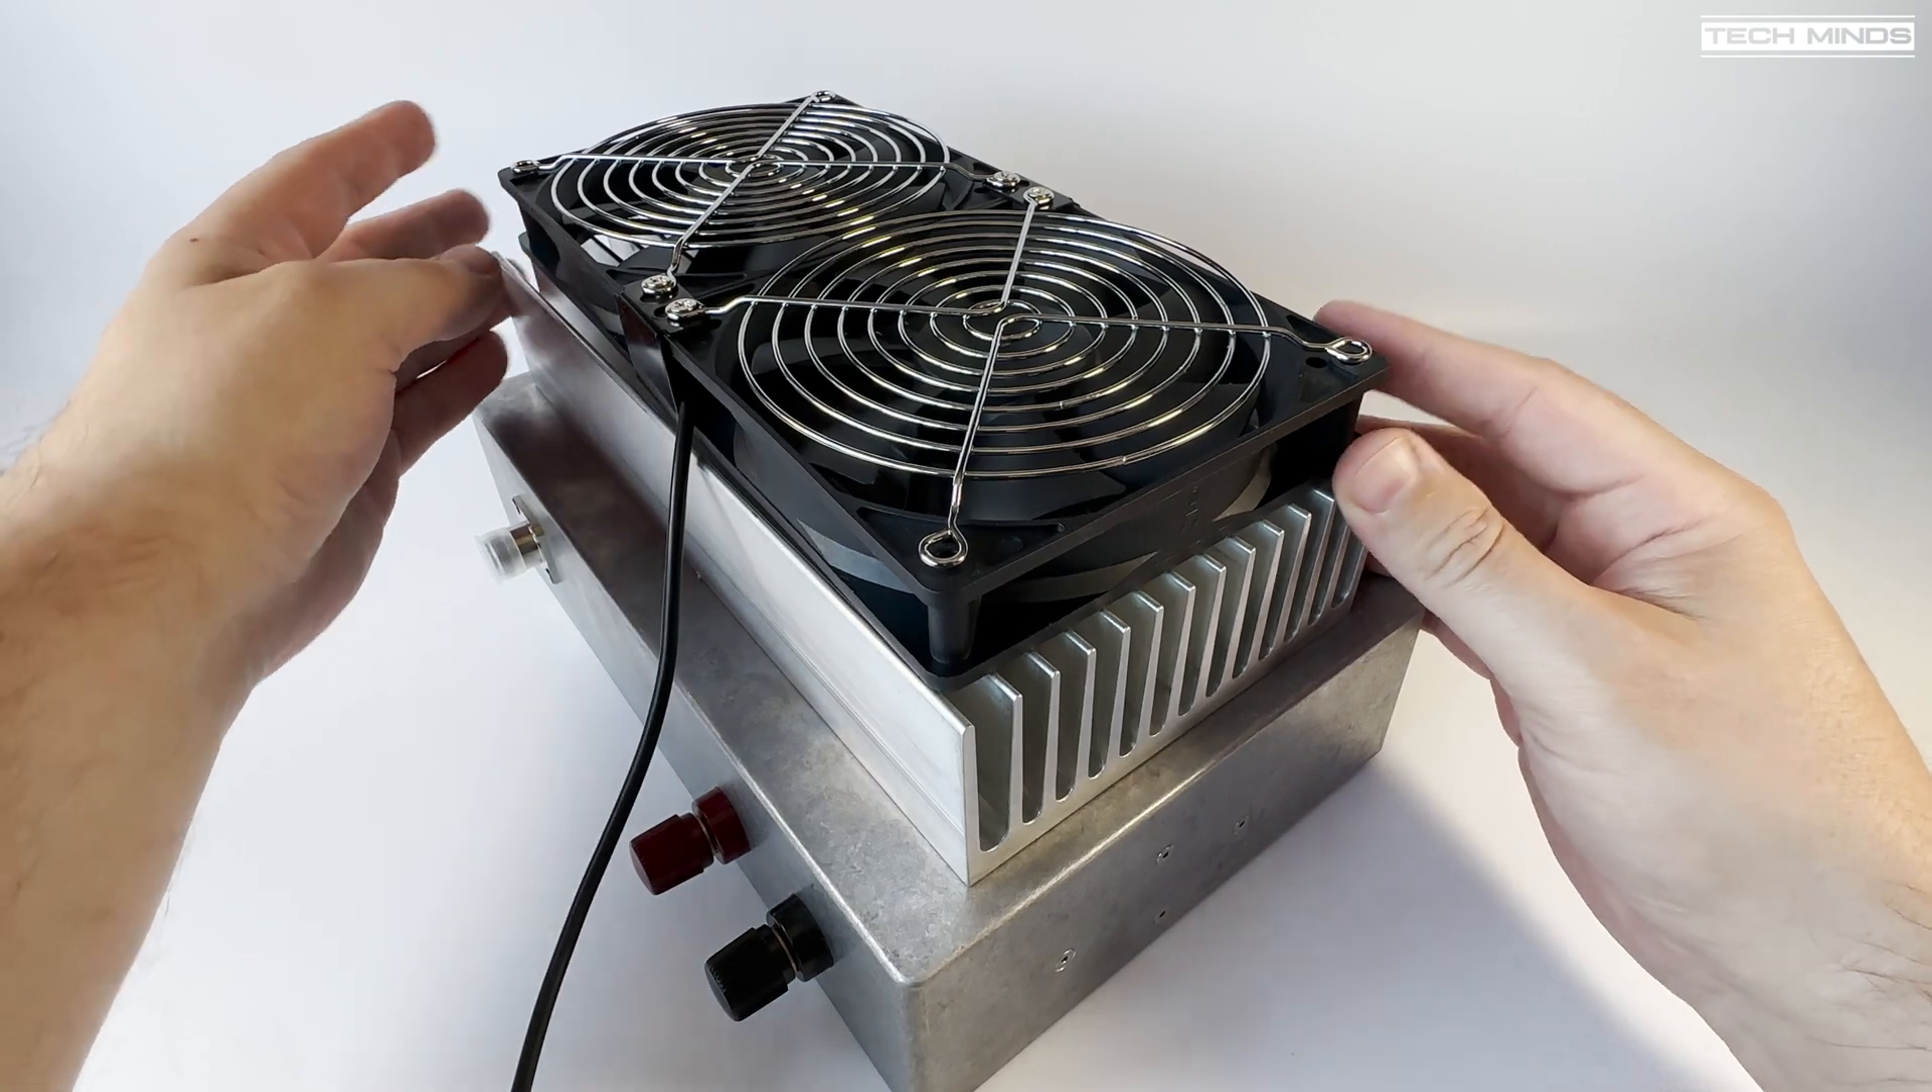There was another grill this side but obviously I don't need a grill both sides and that will just sit on top of the heat sink here like this and it's almost like a perfect fit in fact.